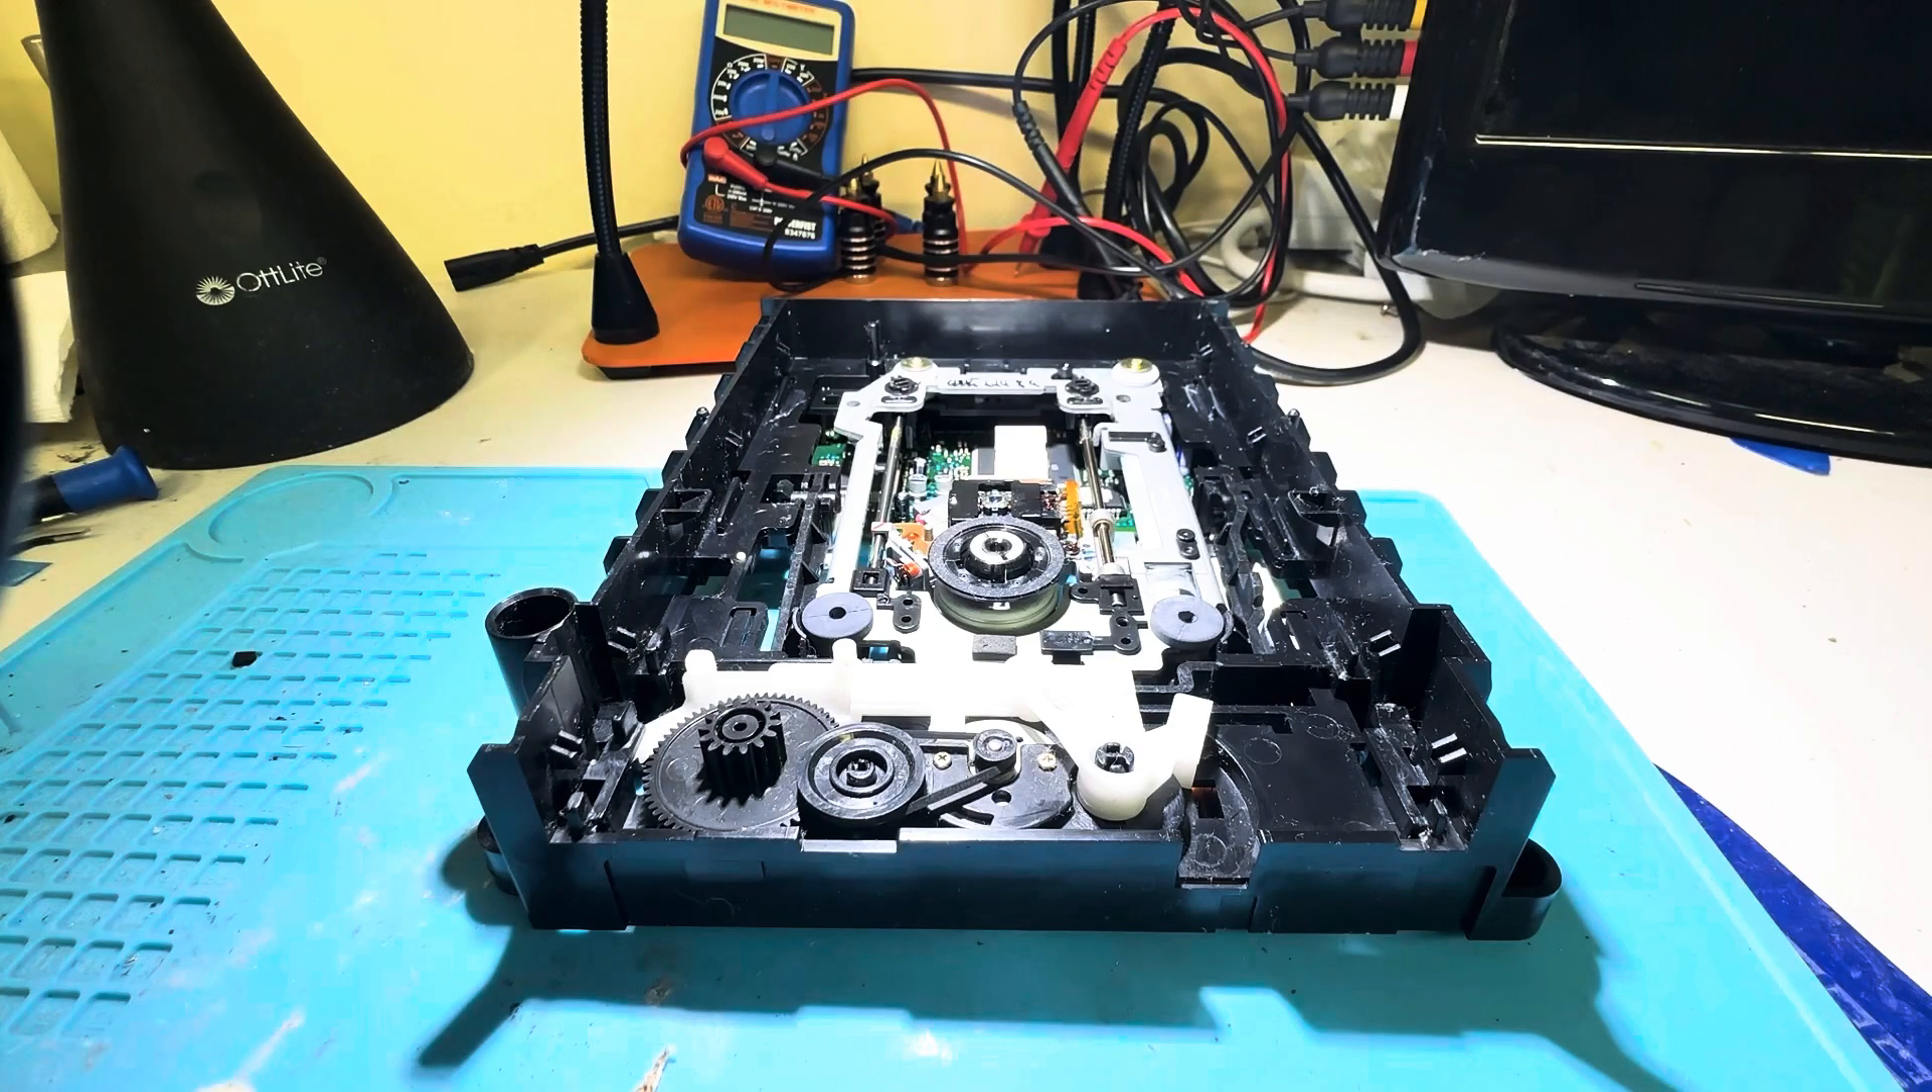With the disk tray fully removed now, you can see all the inner workings of the disk drive in what is oftentimes the harsh light of day.